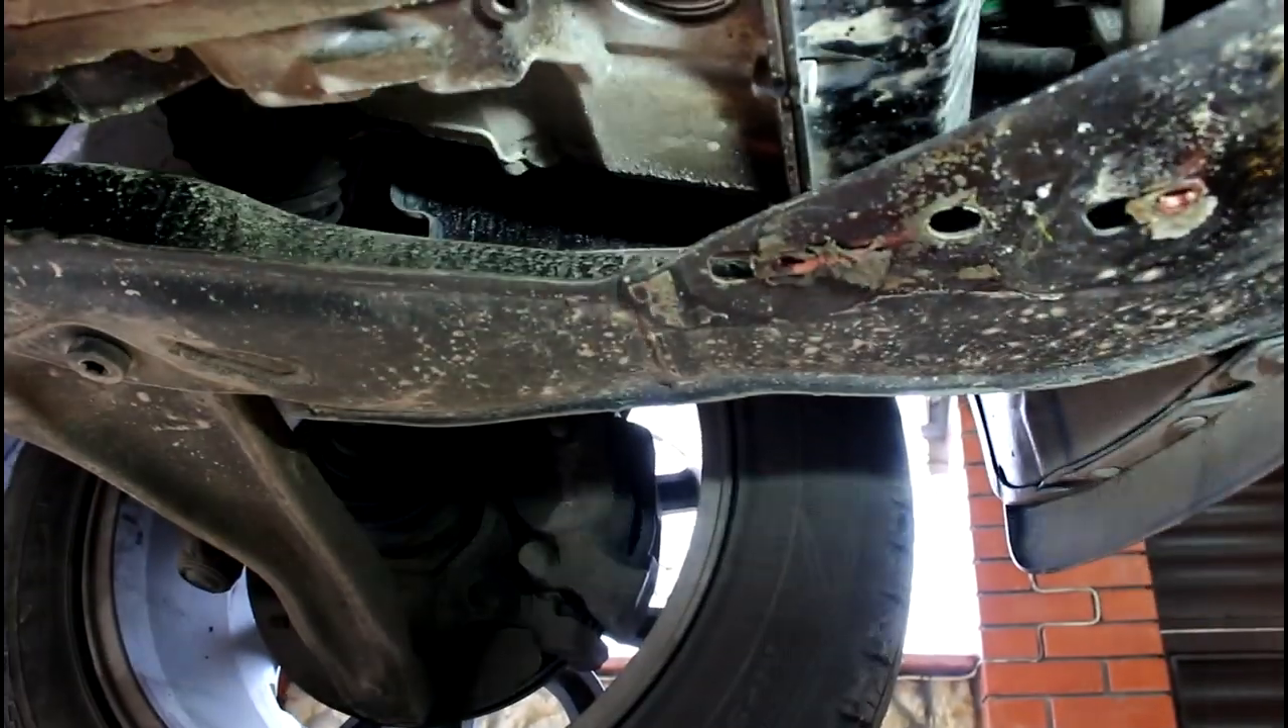Защиту еще не поставил, пока попутно оглядывал, что тут, как.